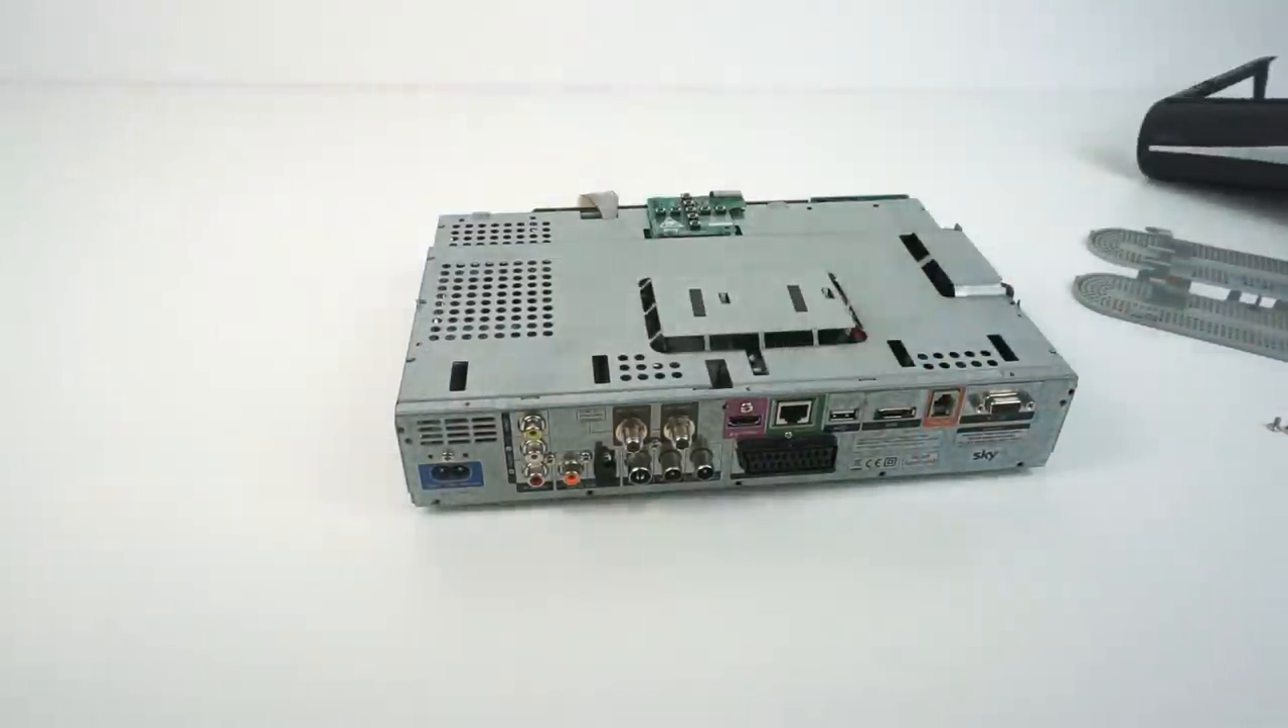But now that's out we've now got the plastic shell removed.